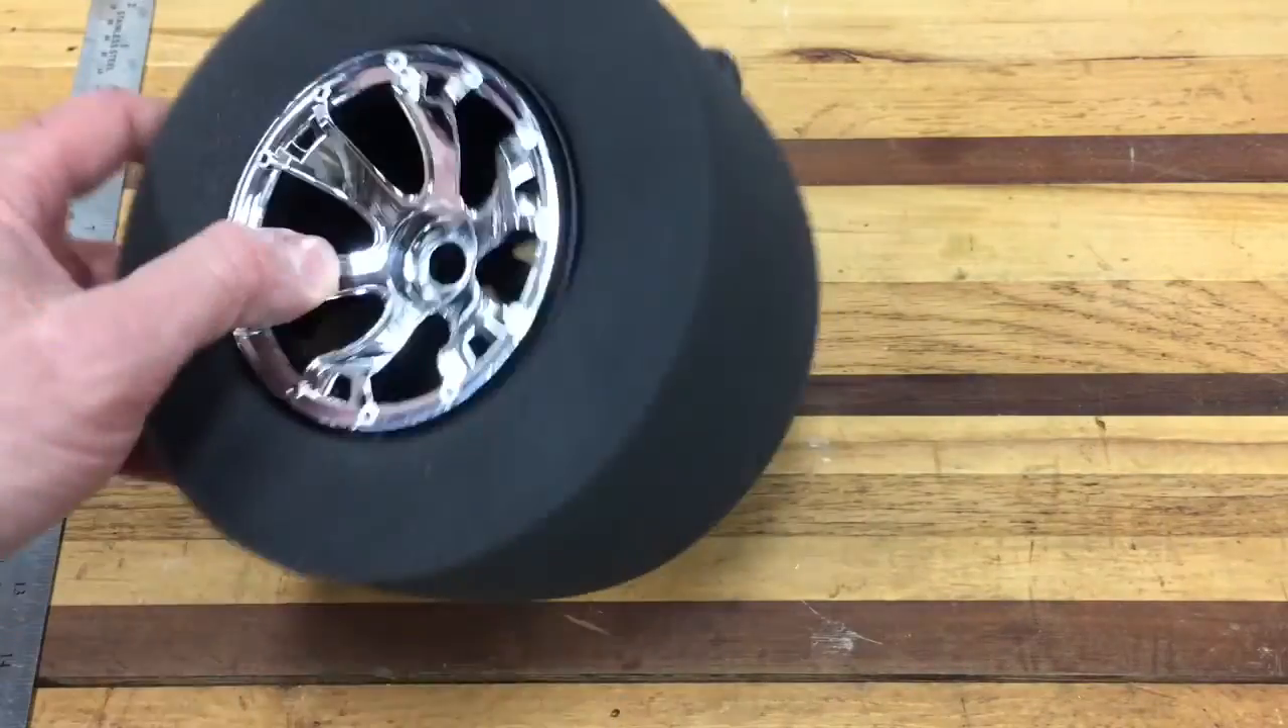Alright, so I have the foam put back on the rim, and now I'm going to attempt to pull that rubber tire back over it.